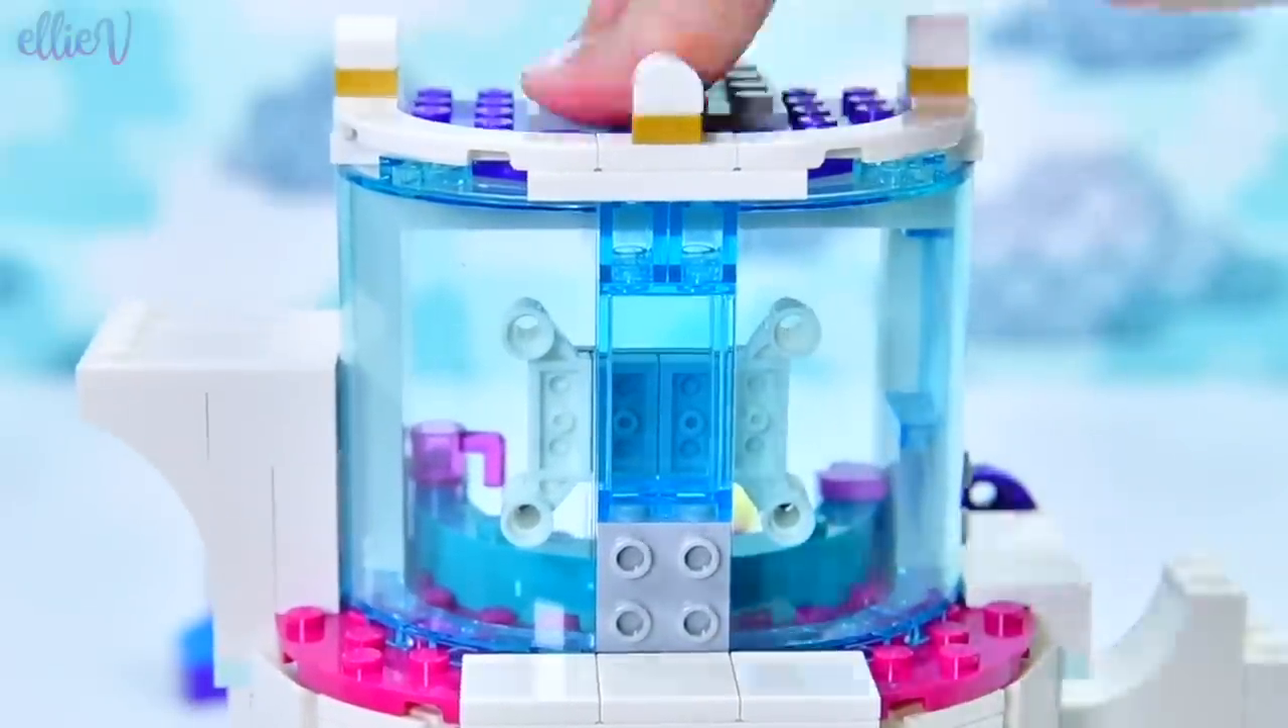We put the roof on and we've got more of these nice white roundy pieces.